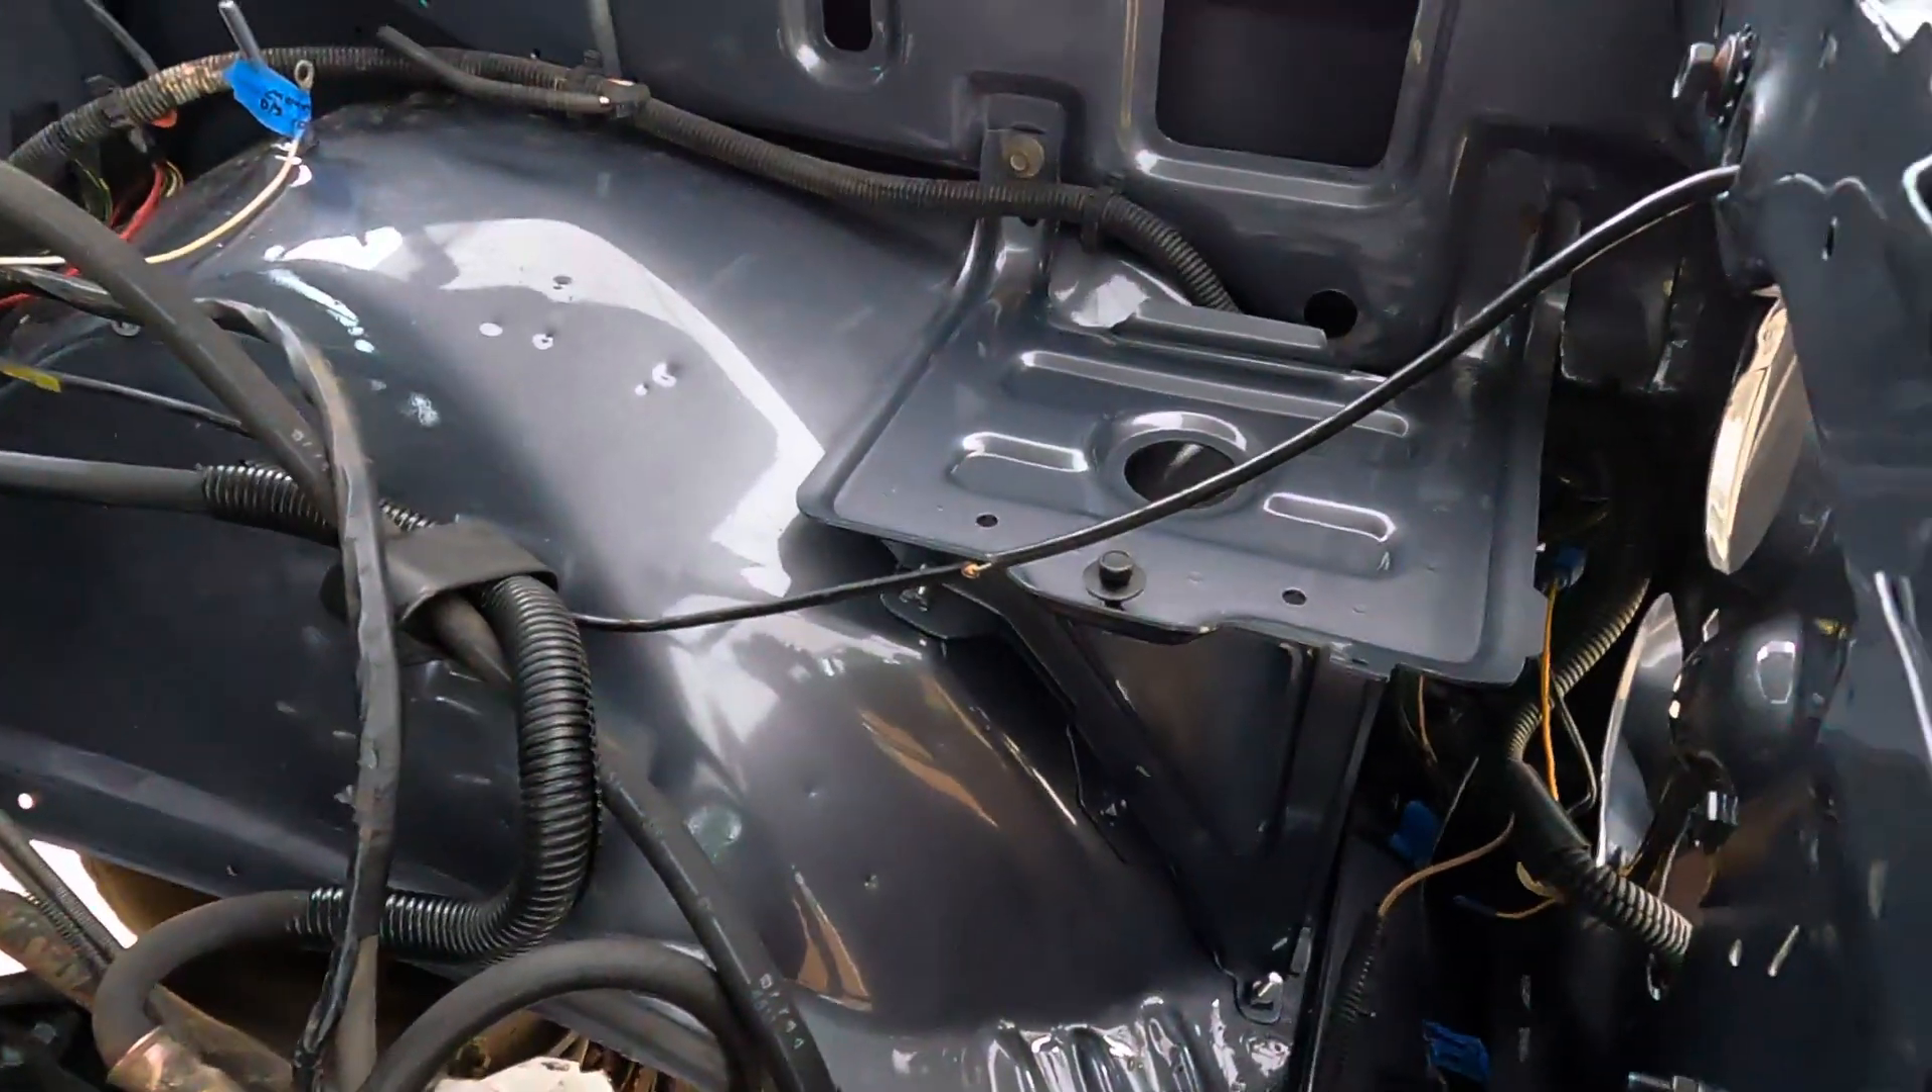I also got the battery tray completely installed now, so that thing is, it is in there, turned out great too.